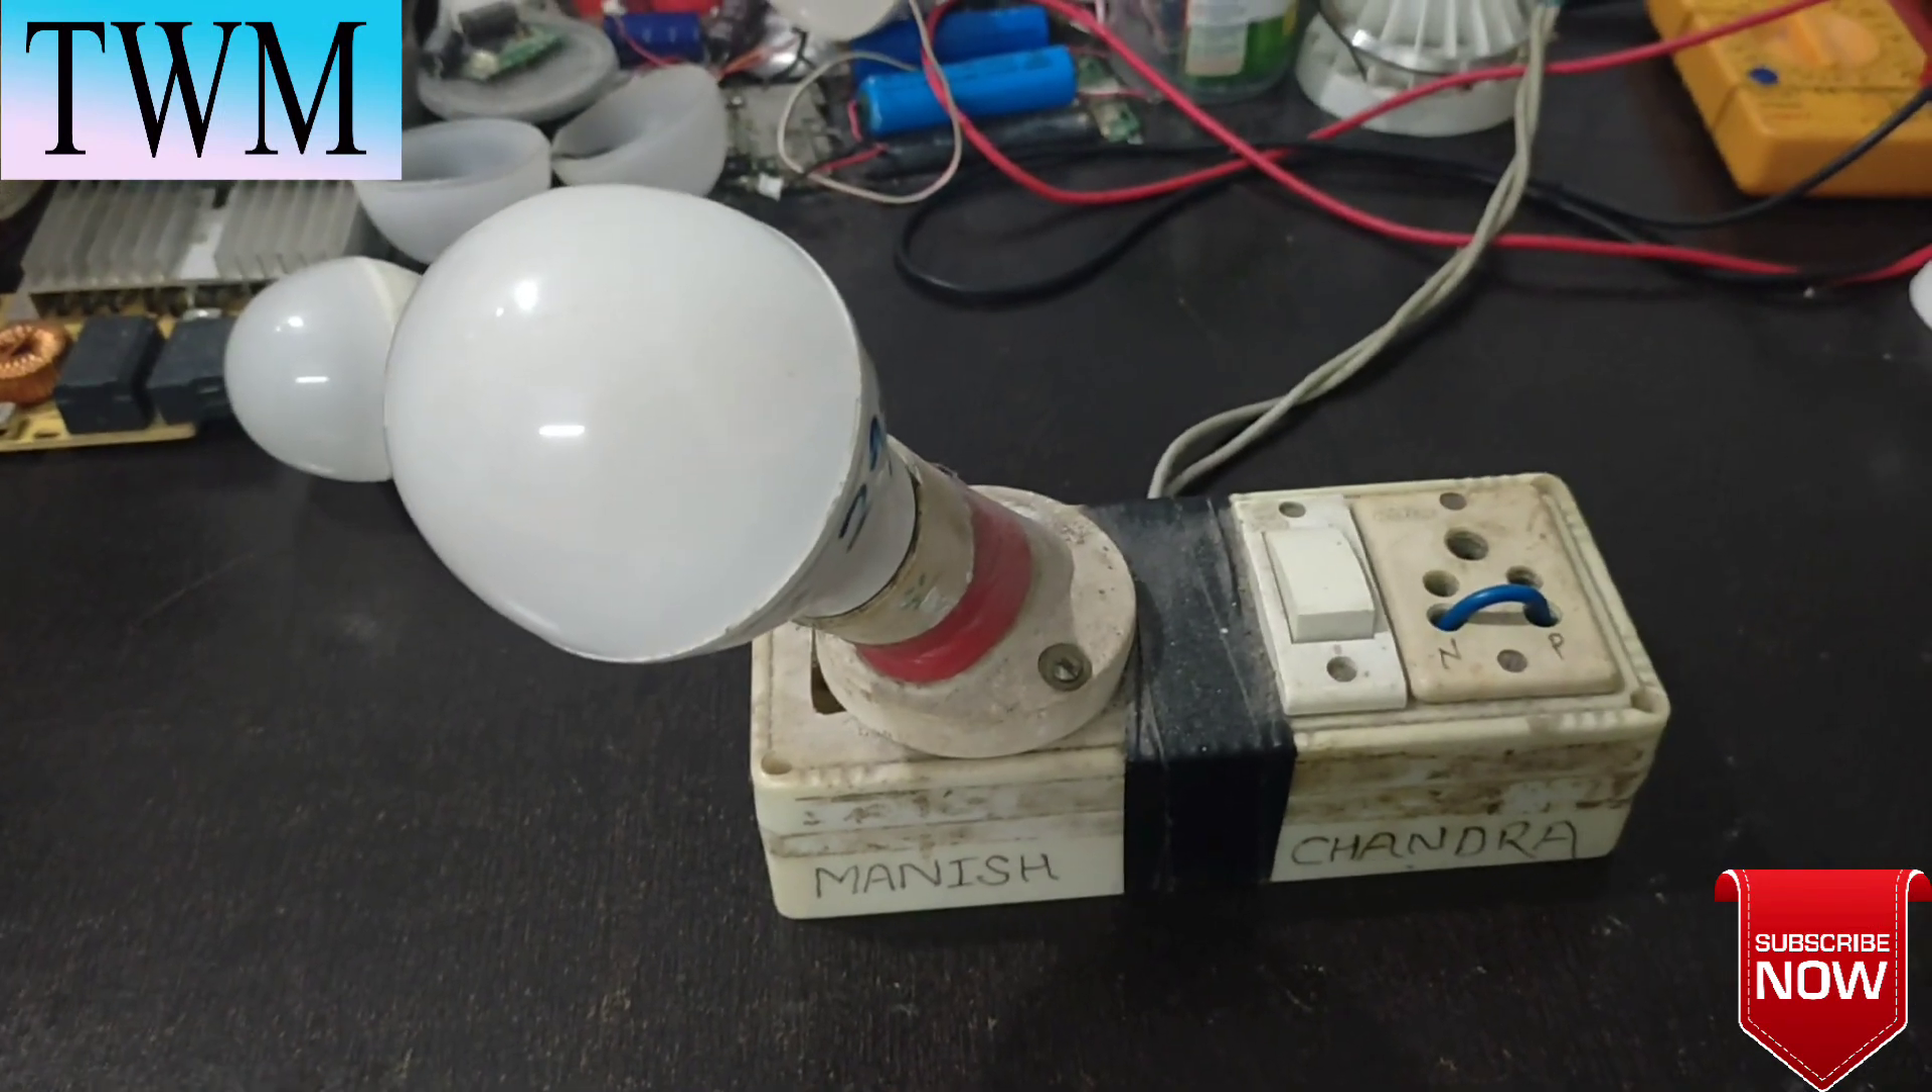मैंने इस बल्ब को holder में लगा लिया है।